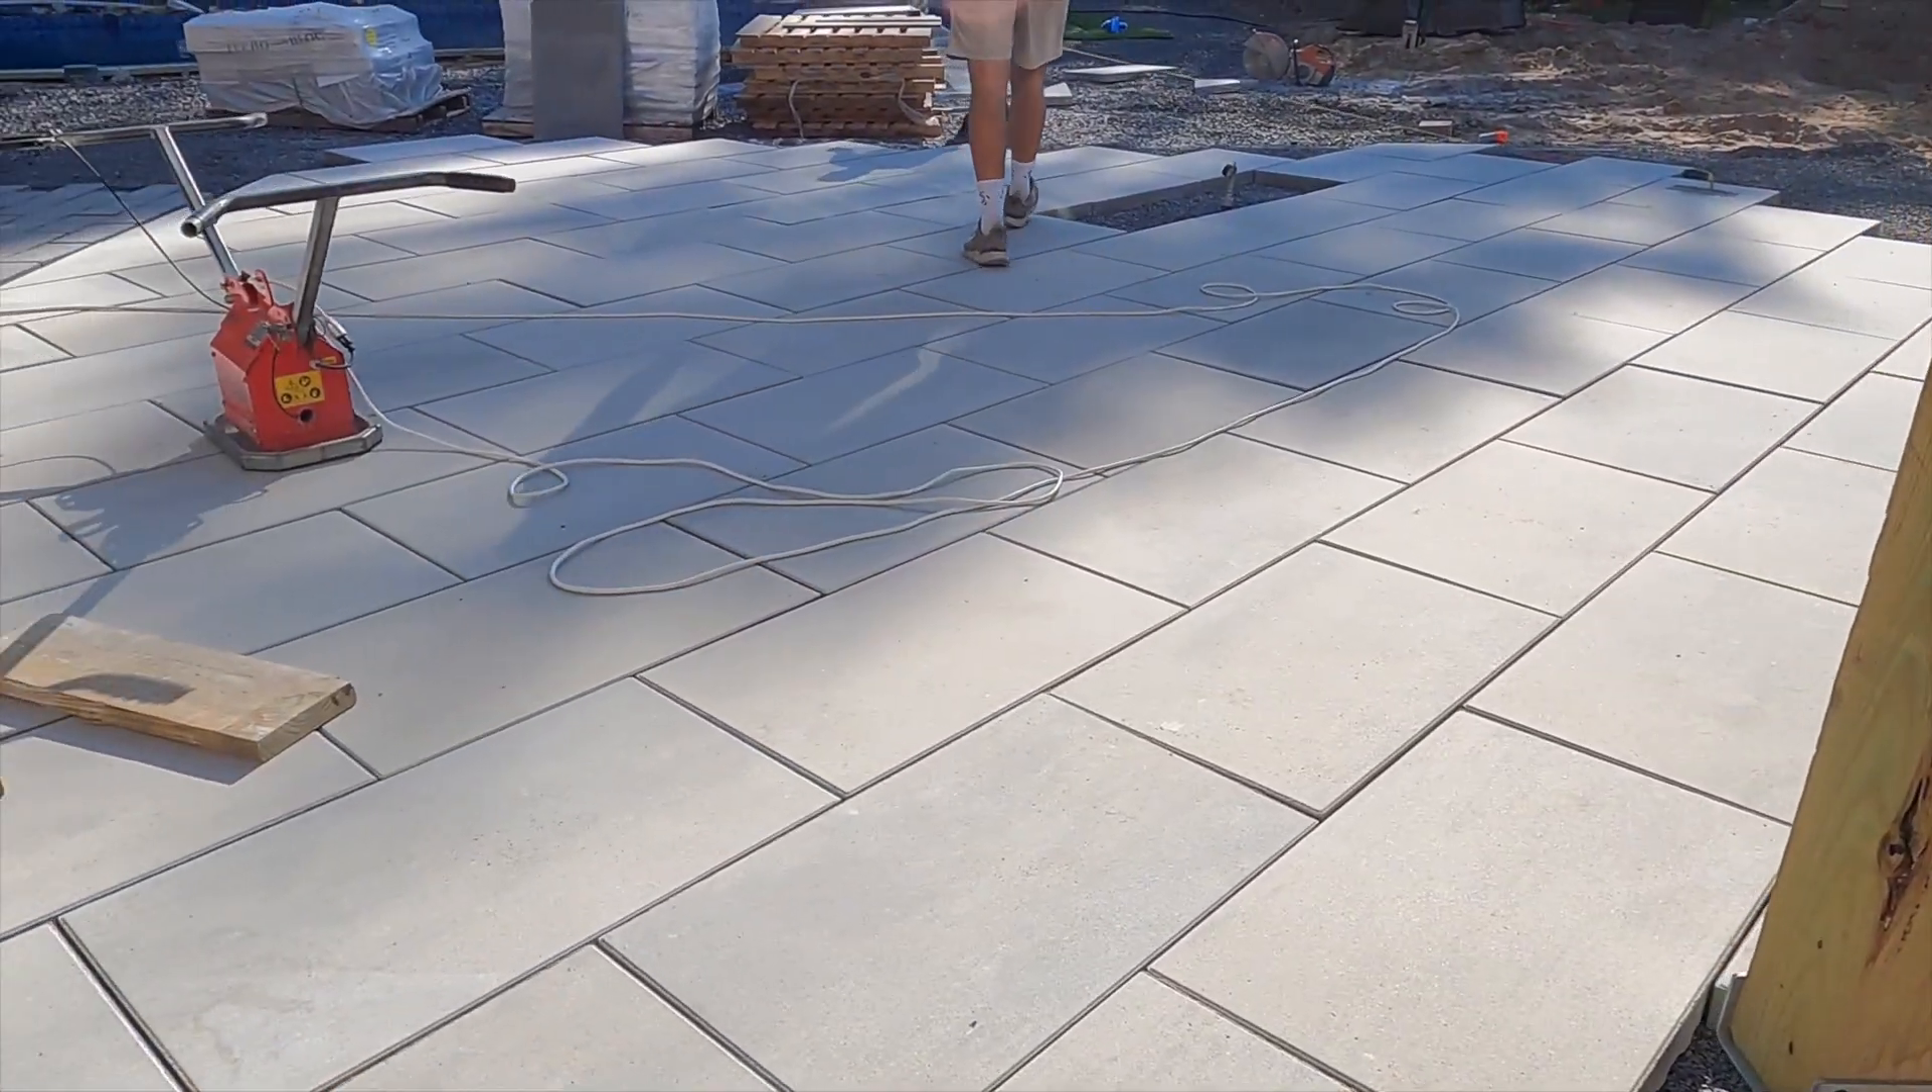We've got almost all of our field pavers here laid.